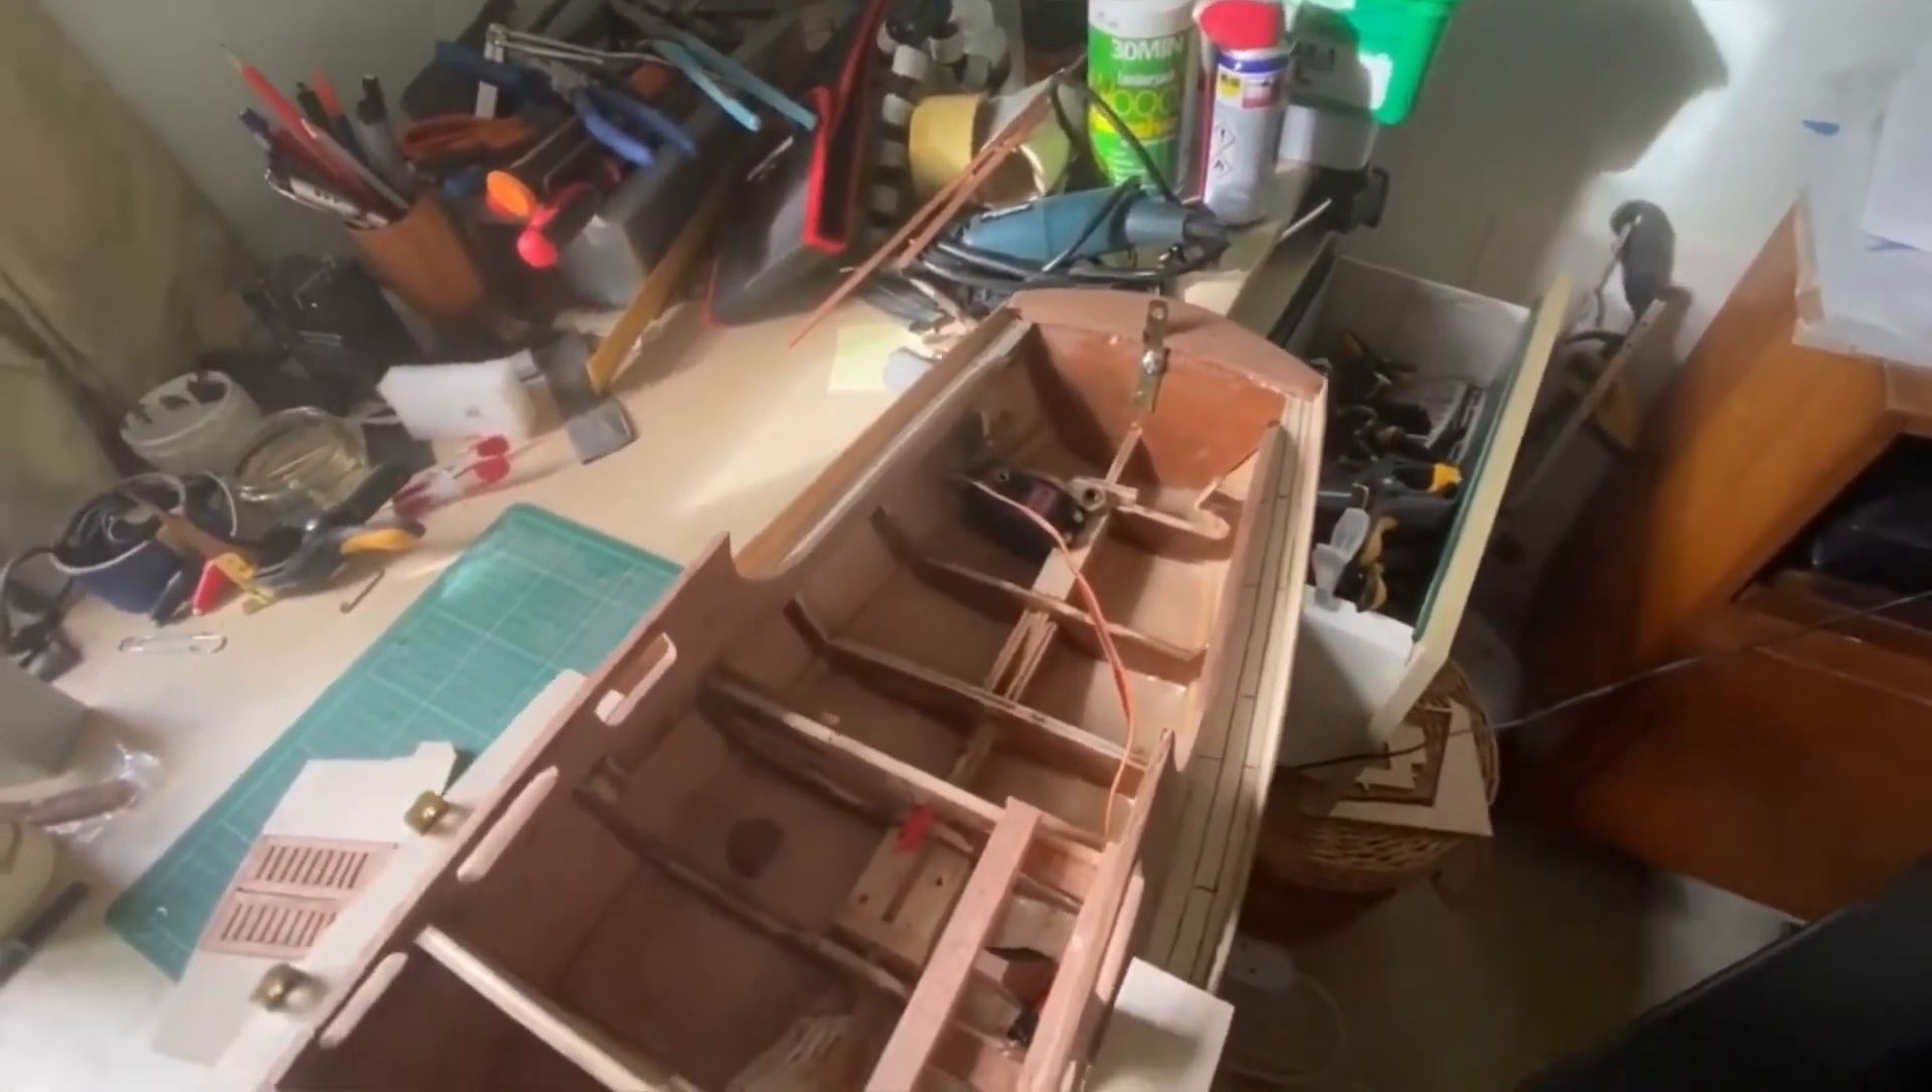Uh the side sections of the cabin have all been fitted in and we've also got the um the decking down the side here.